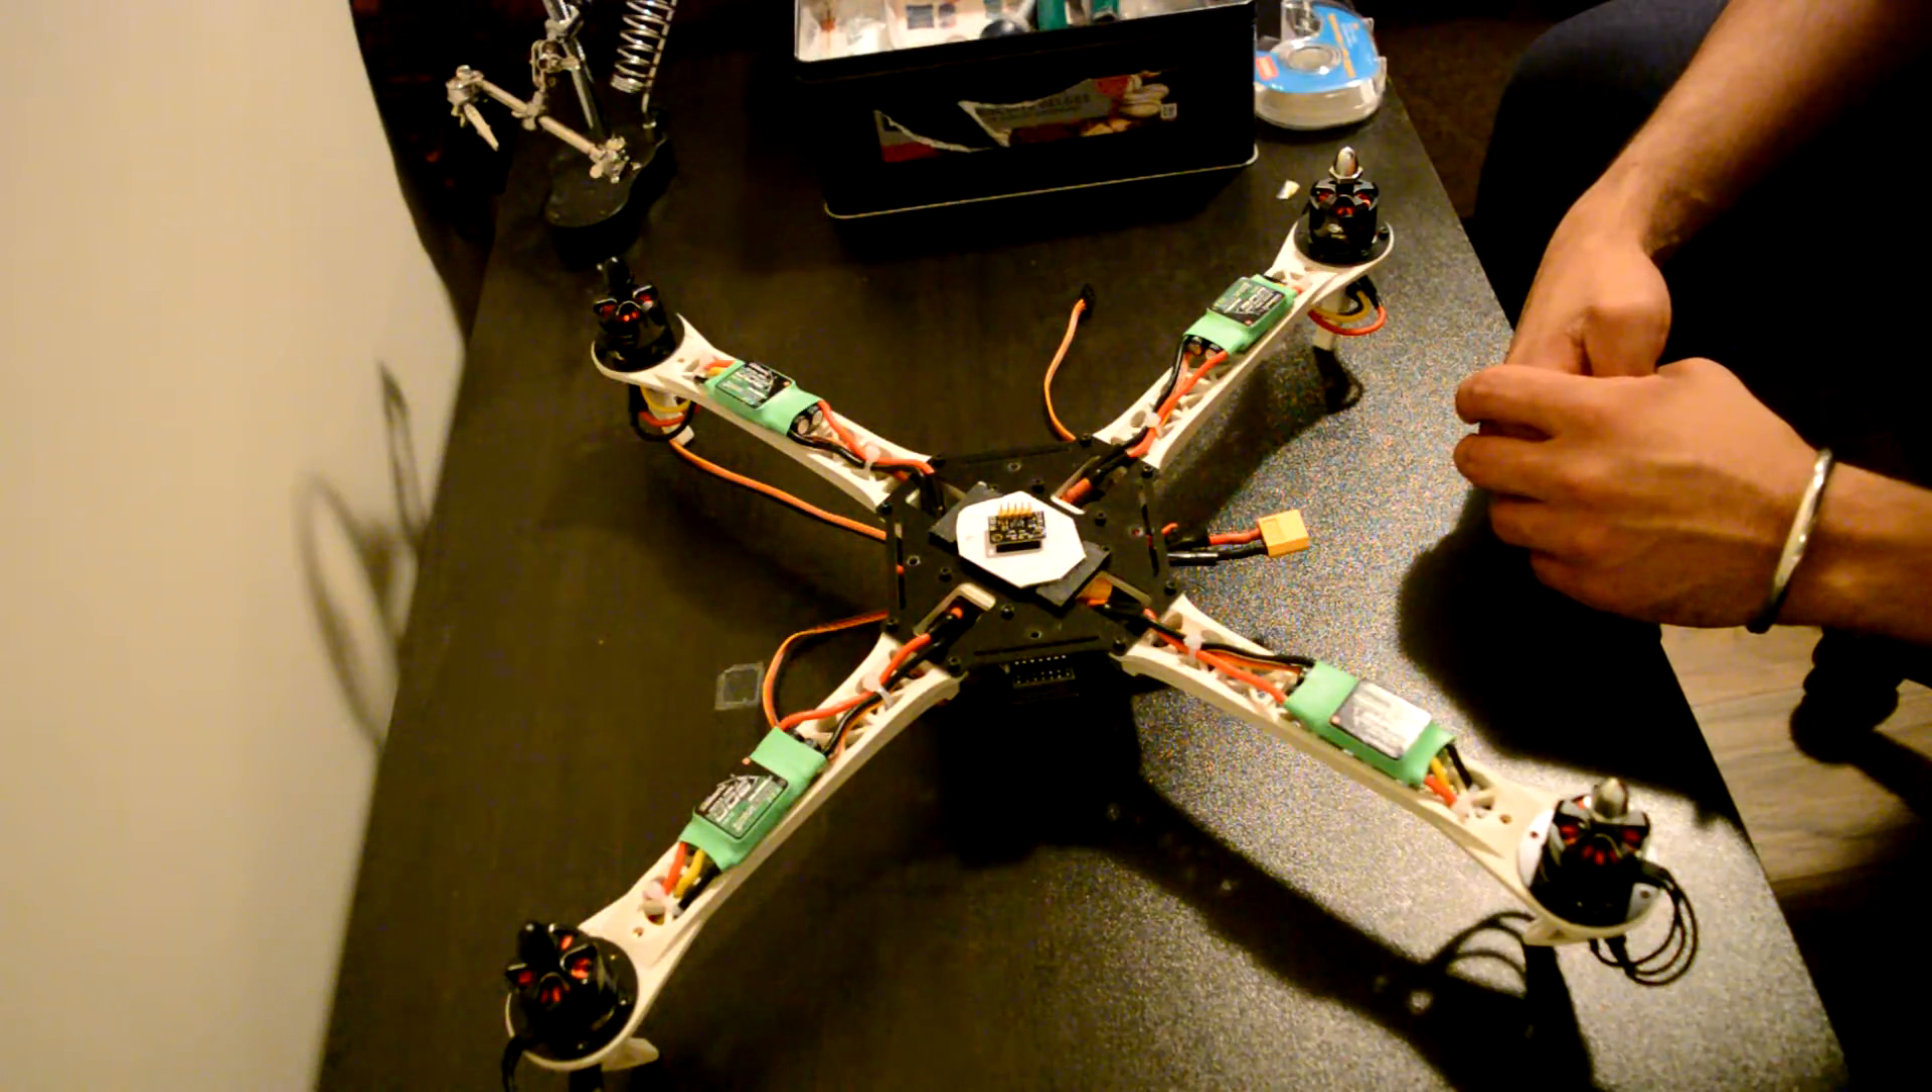Okay guys, so what I have right now is I have the ESCs and the motors mounted on each of the quadcopter arms.